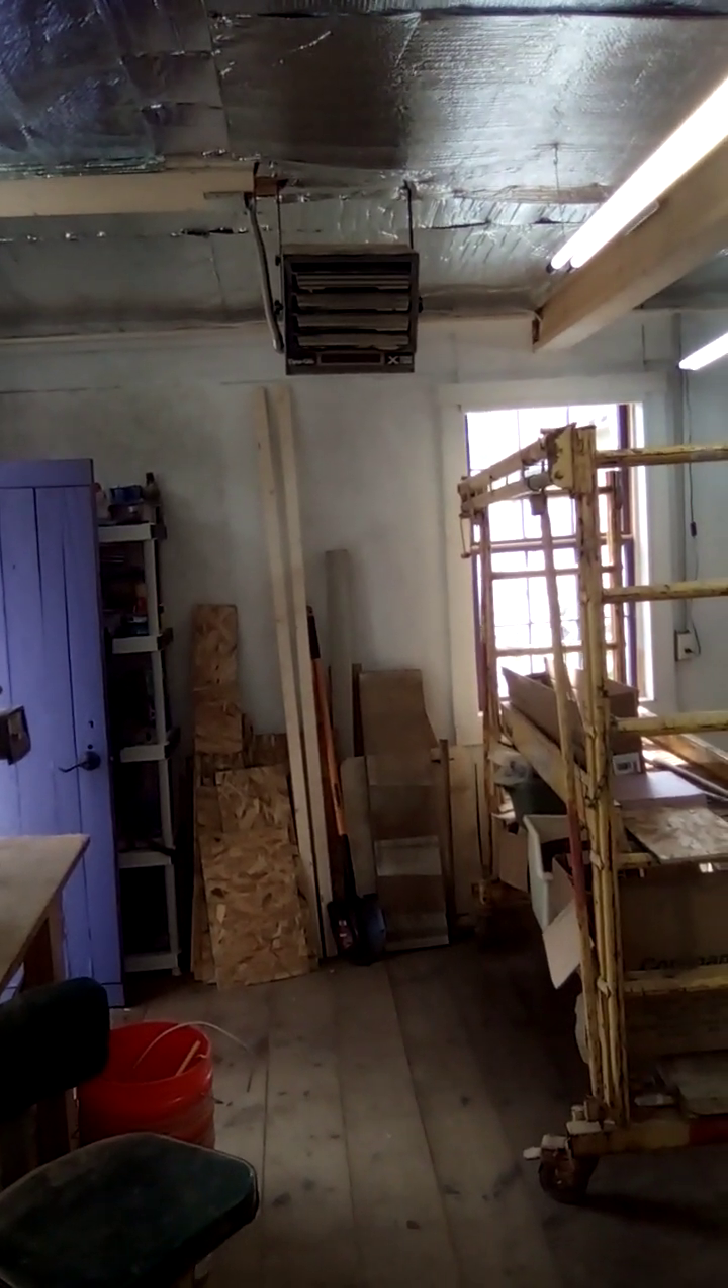I've got the heater that did get put in last winter.